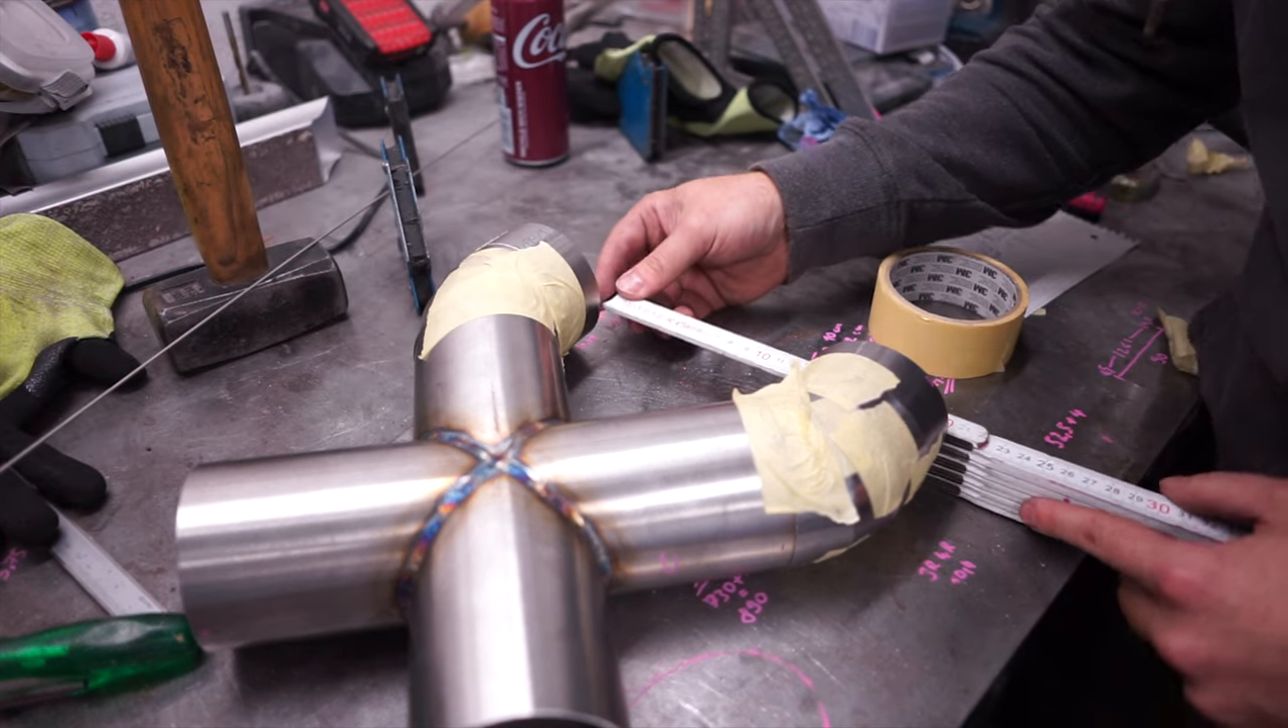After cutting everything to size i quickly taped up the 45s again to confirm everything was going to be in the right spot.